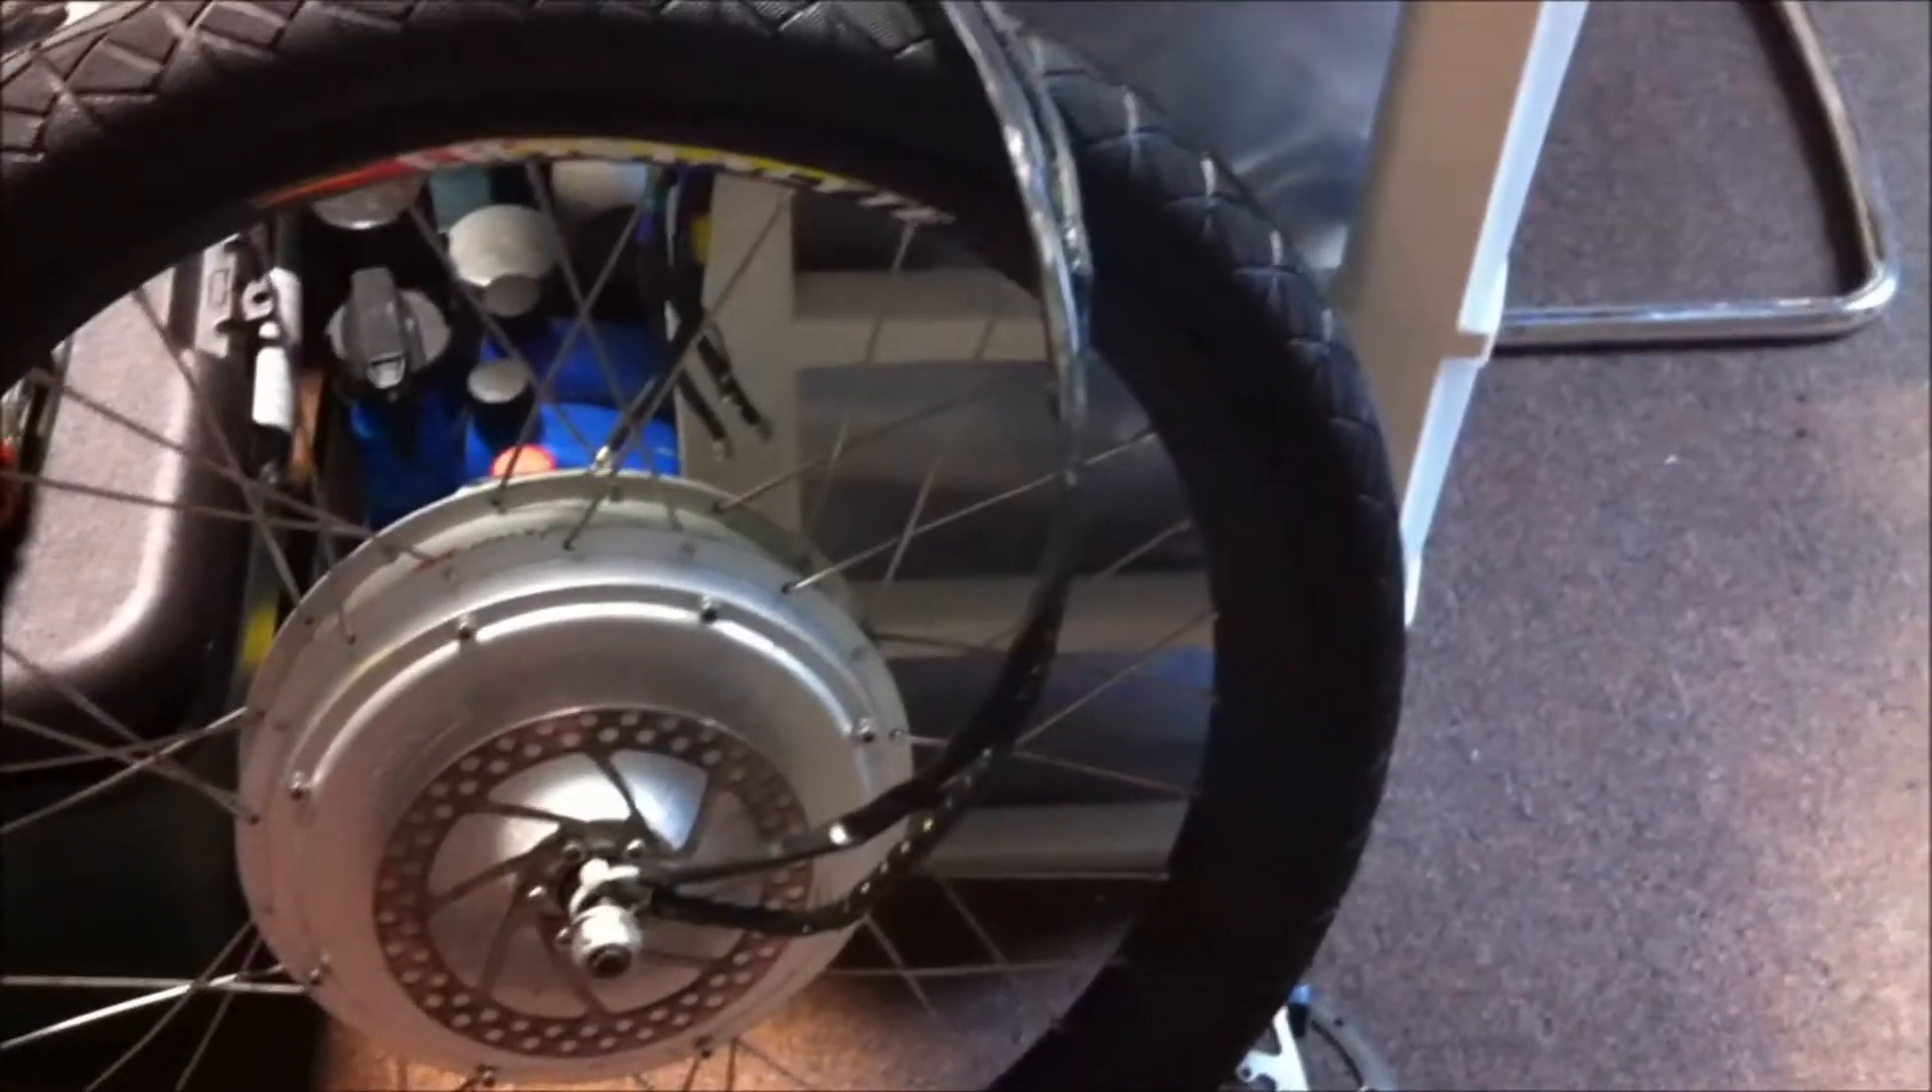Alright, I got the tire mounted on the rear motor as well. So I got both new tires on.